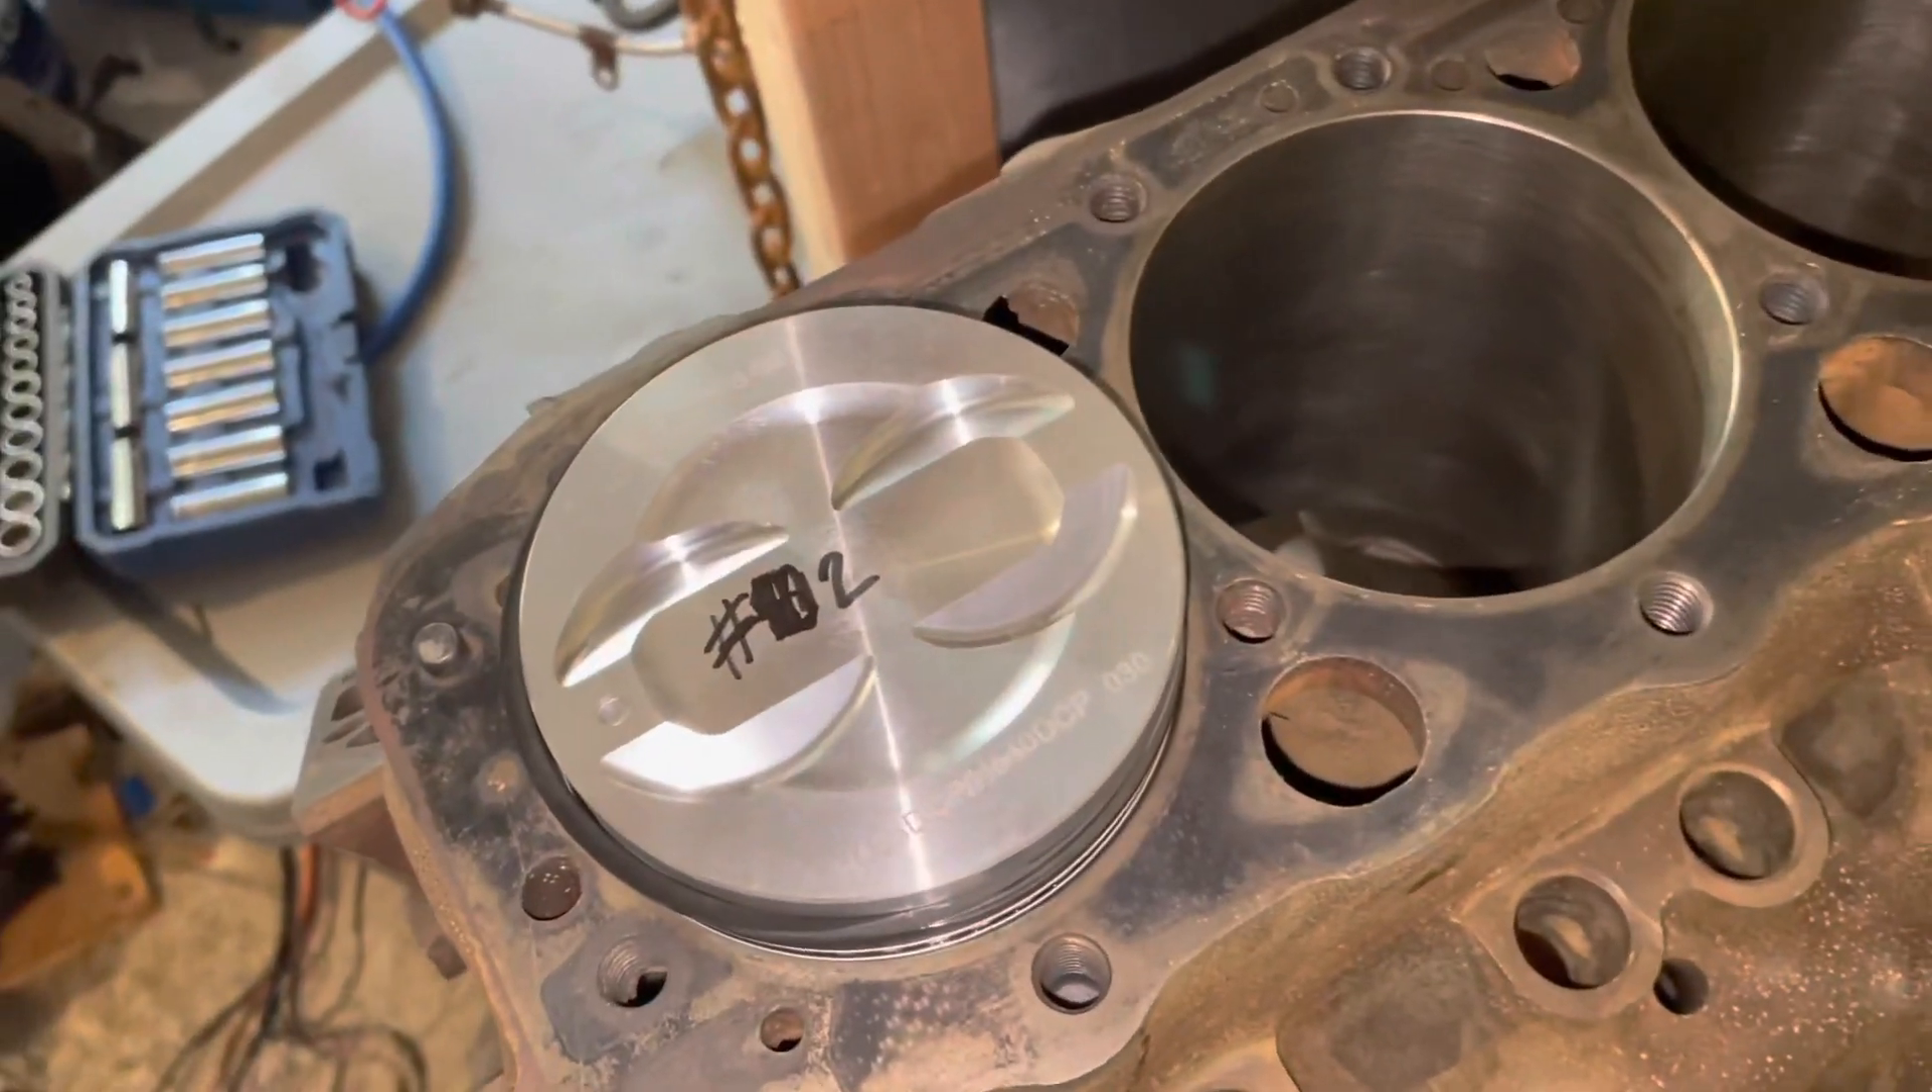Uh, now I've set the piston down in the bore. I've not put the ring compressor on it.